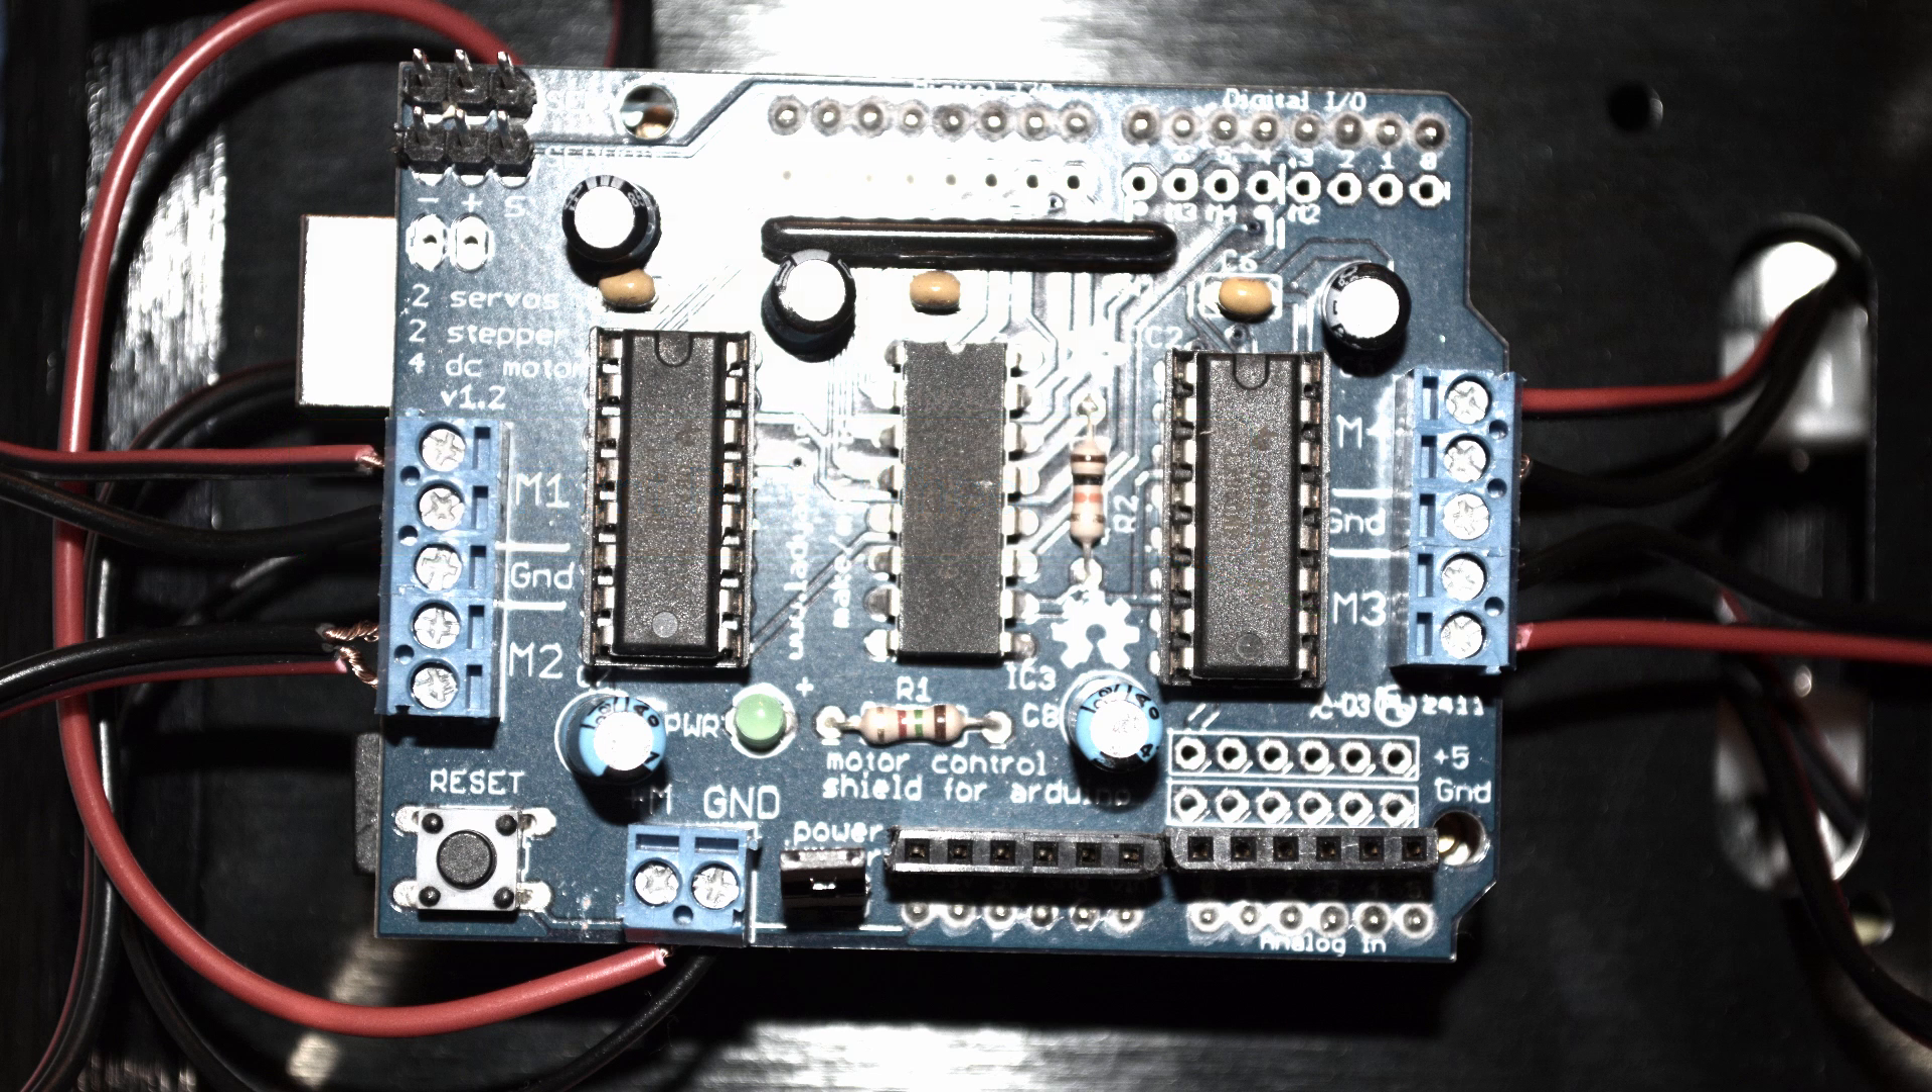For the front right tire I put that into M3 again with the black wire oriented towards the inside.